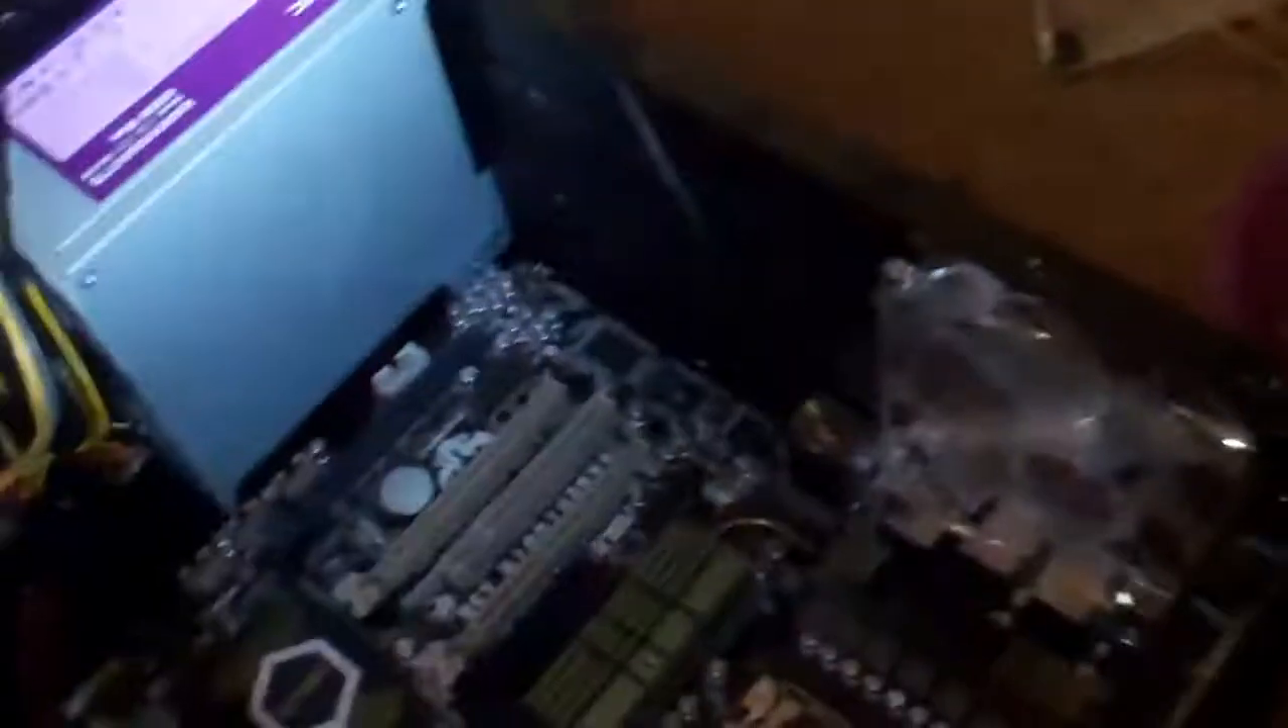Yeah we got the power supply In.